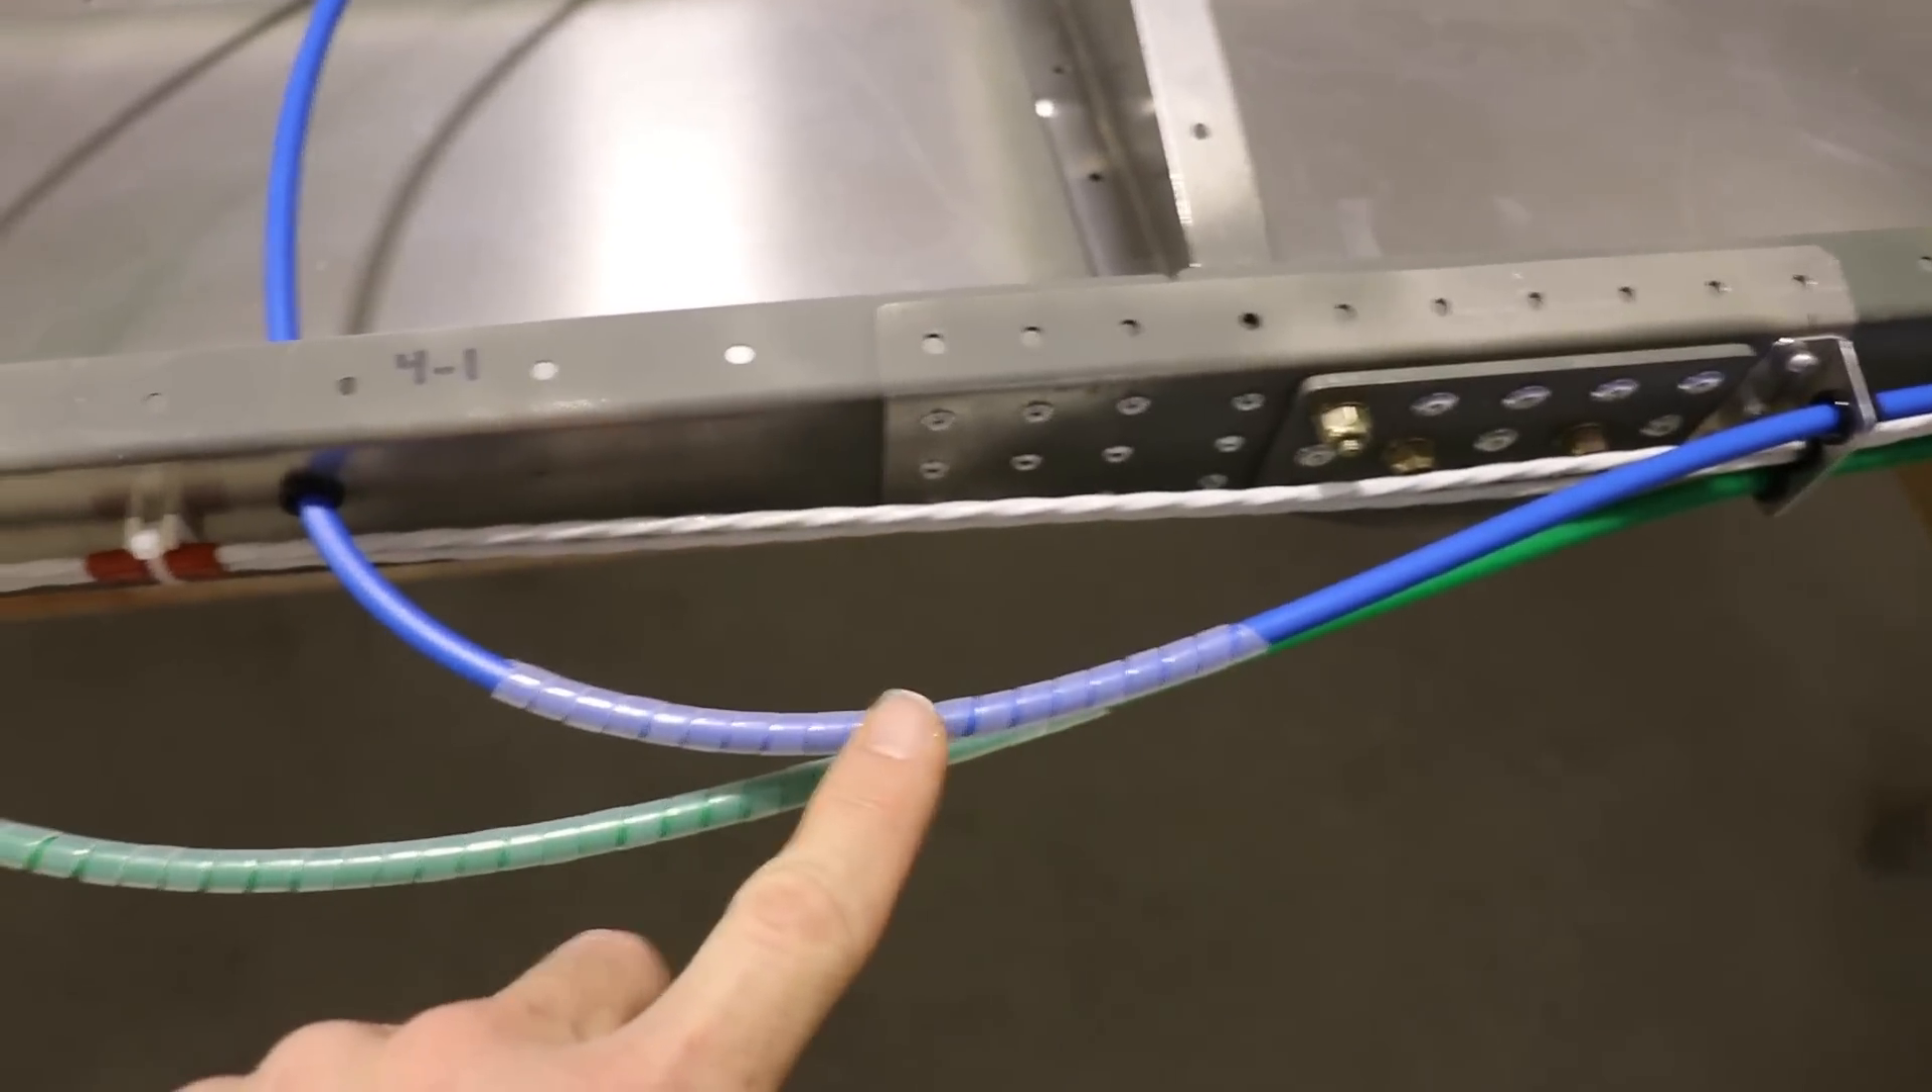Everything is secured to the spar and I put this plastic spiral wrap on the tubes just because you know these two could vibrate or something and sort of rub on the trailing edge skin.